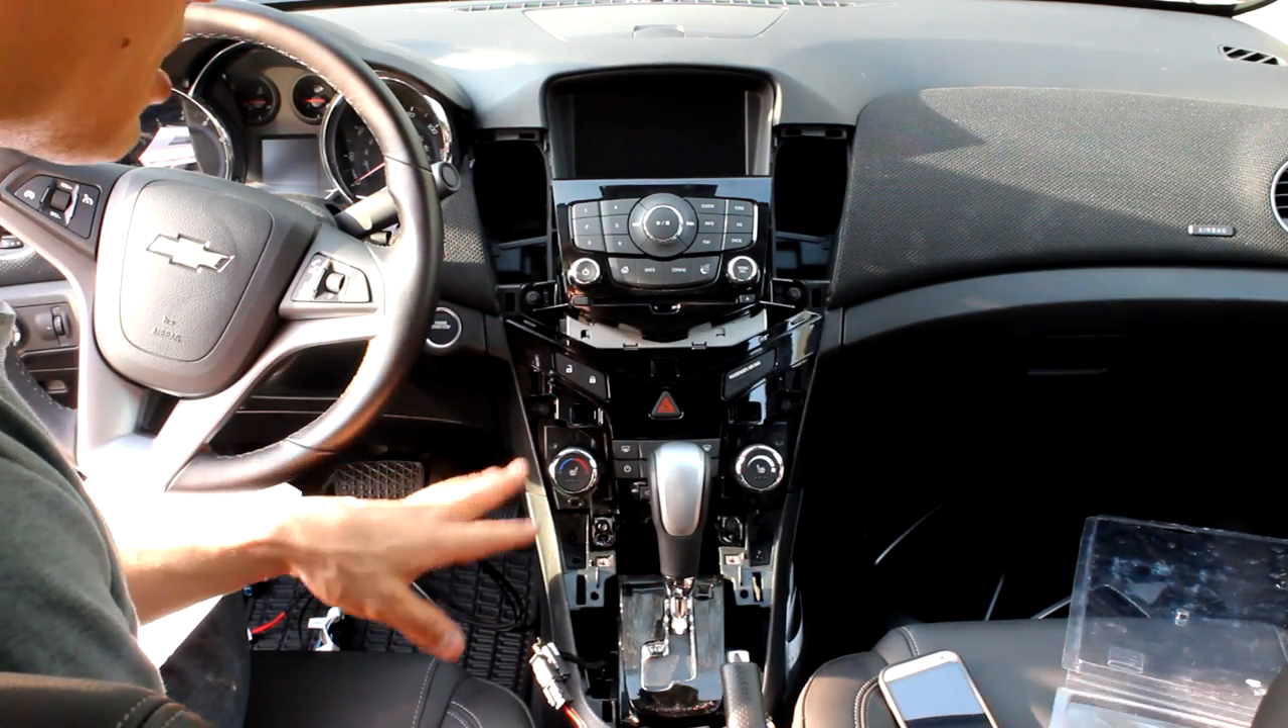Okay so we got the radio interface the screen and the HVAC controls back in.